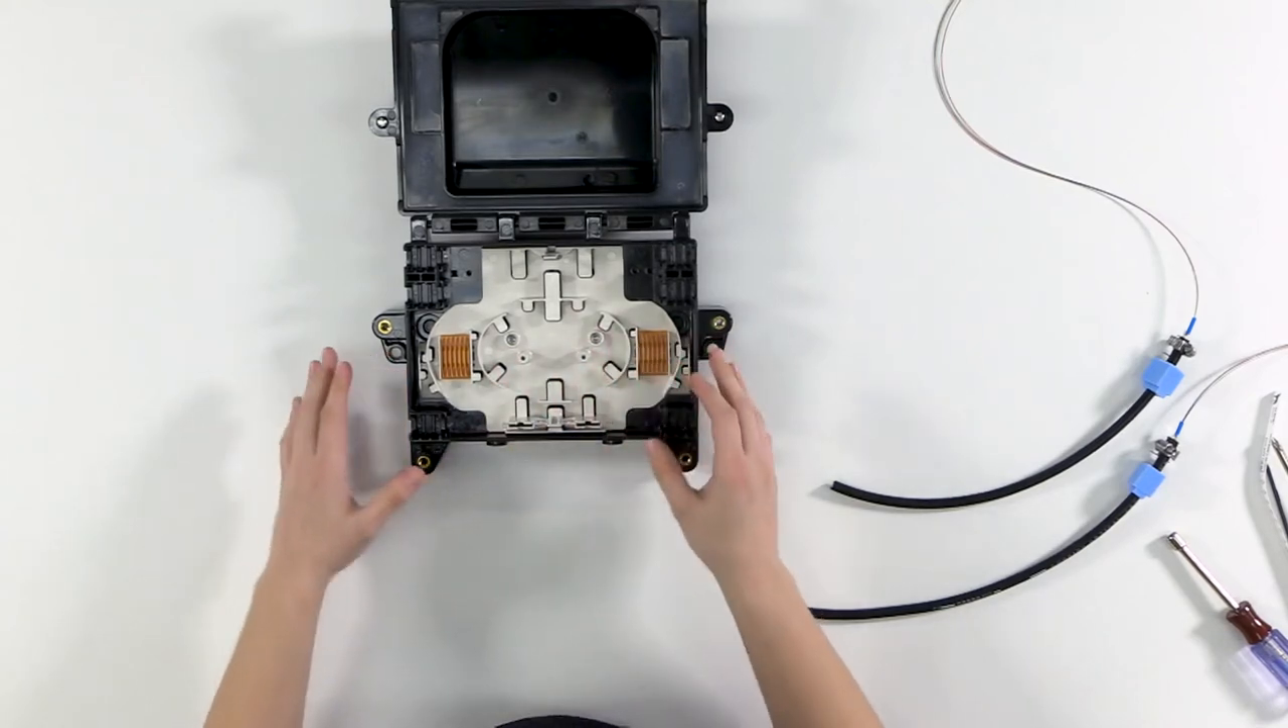Now this closure's already been prepped with the organizer or splice tray.